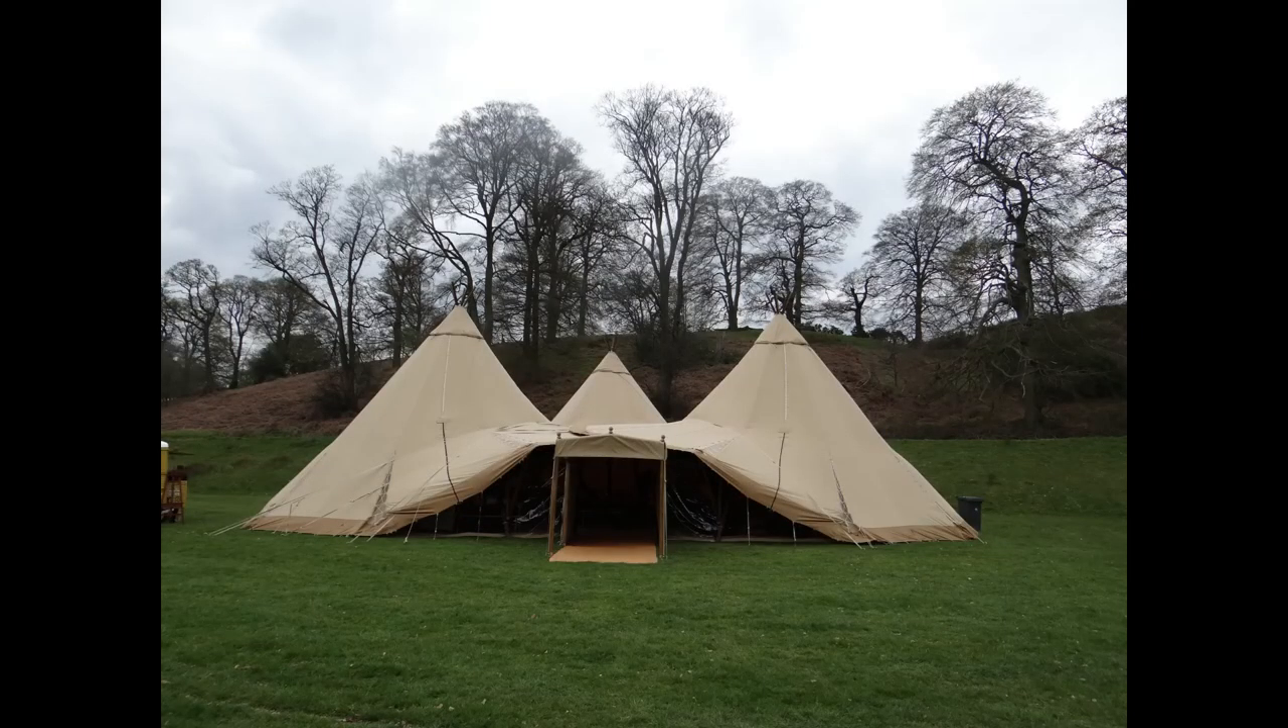This is a three finished teepees with a weatherproofing kit on the front, all ready for a spring event.